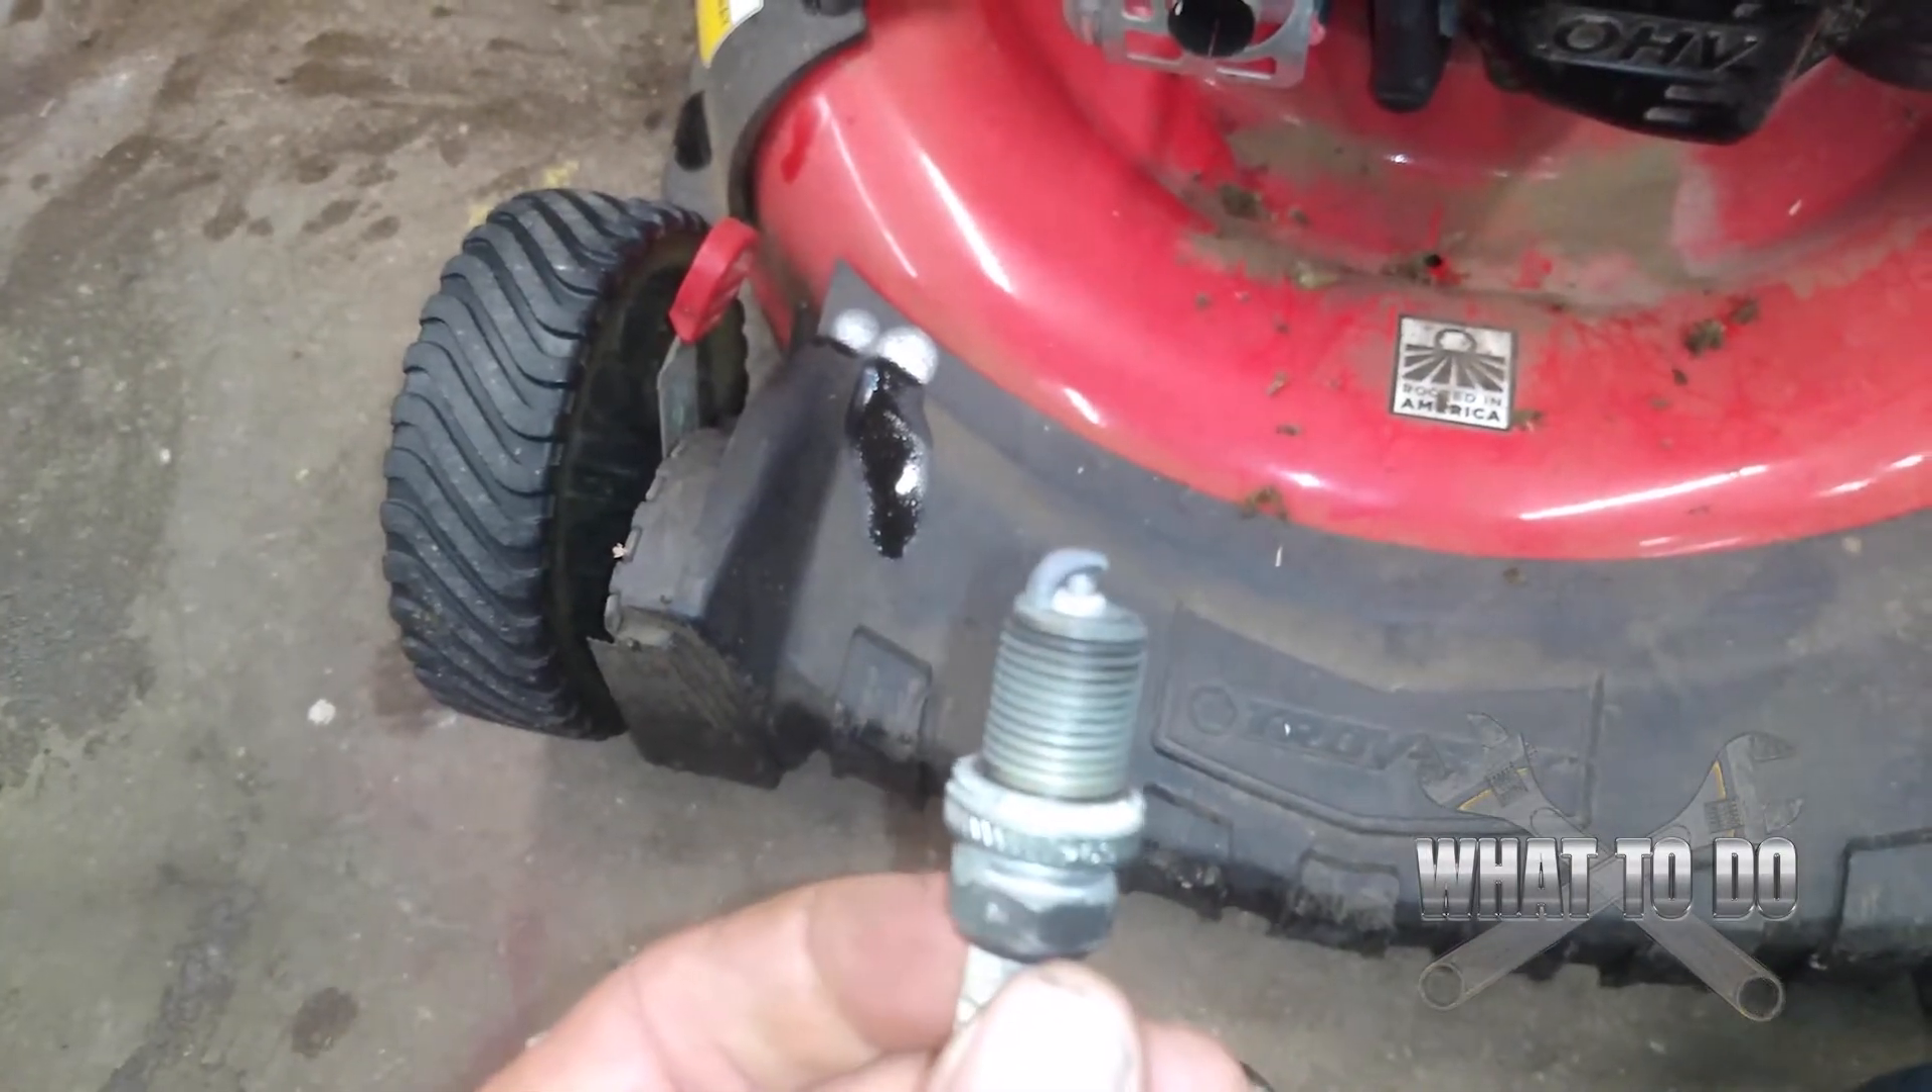There we go. Plug is out.